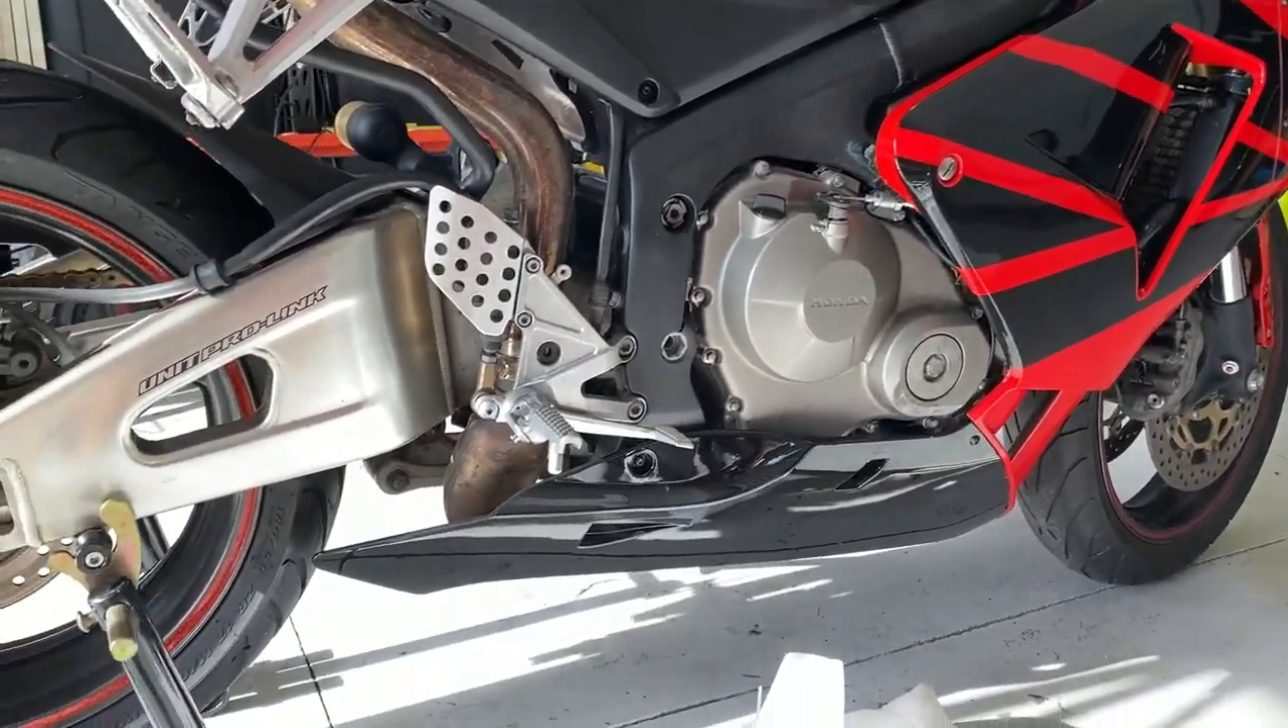Okay, so I officially have the right side of the bike completed, all the fairings mounted, and I think it looks awesome.